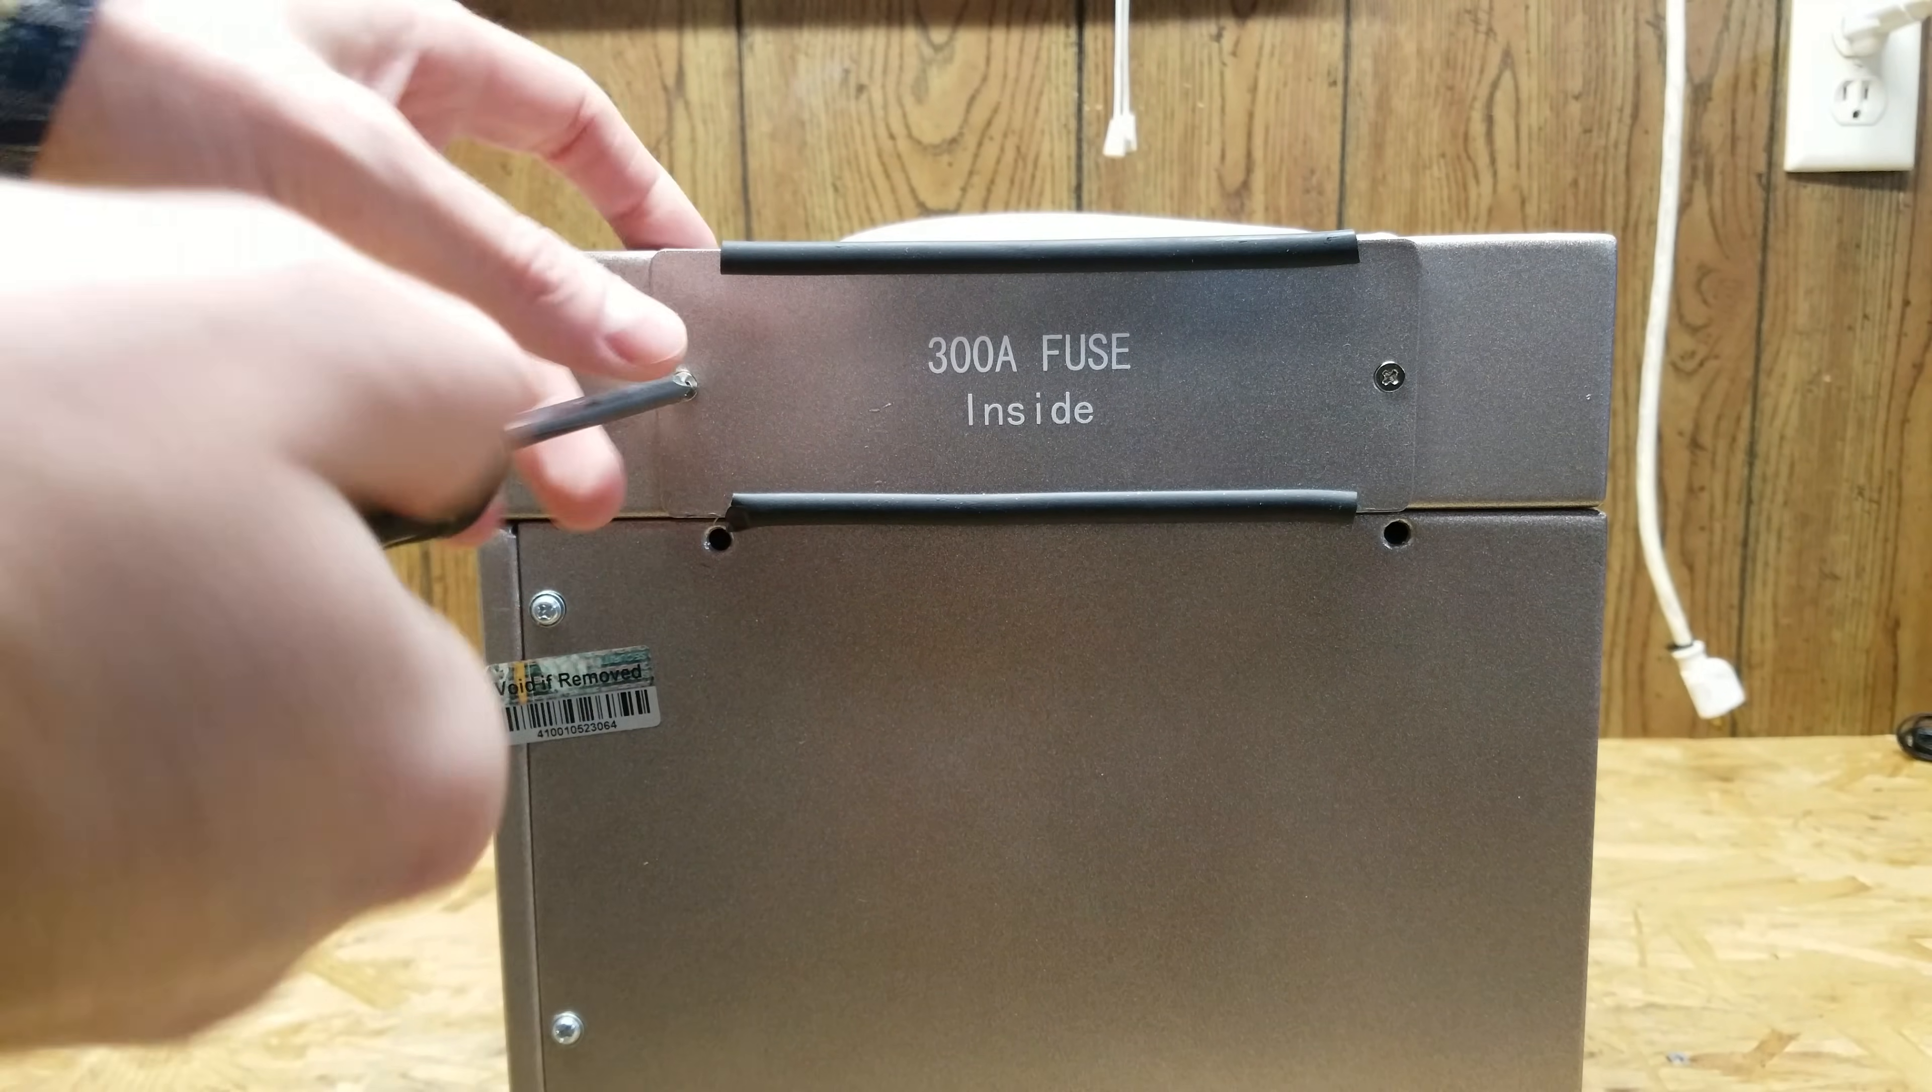And with the handle out of the way we have two more screws that hold on the fuse cover.